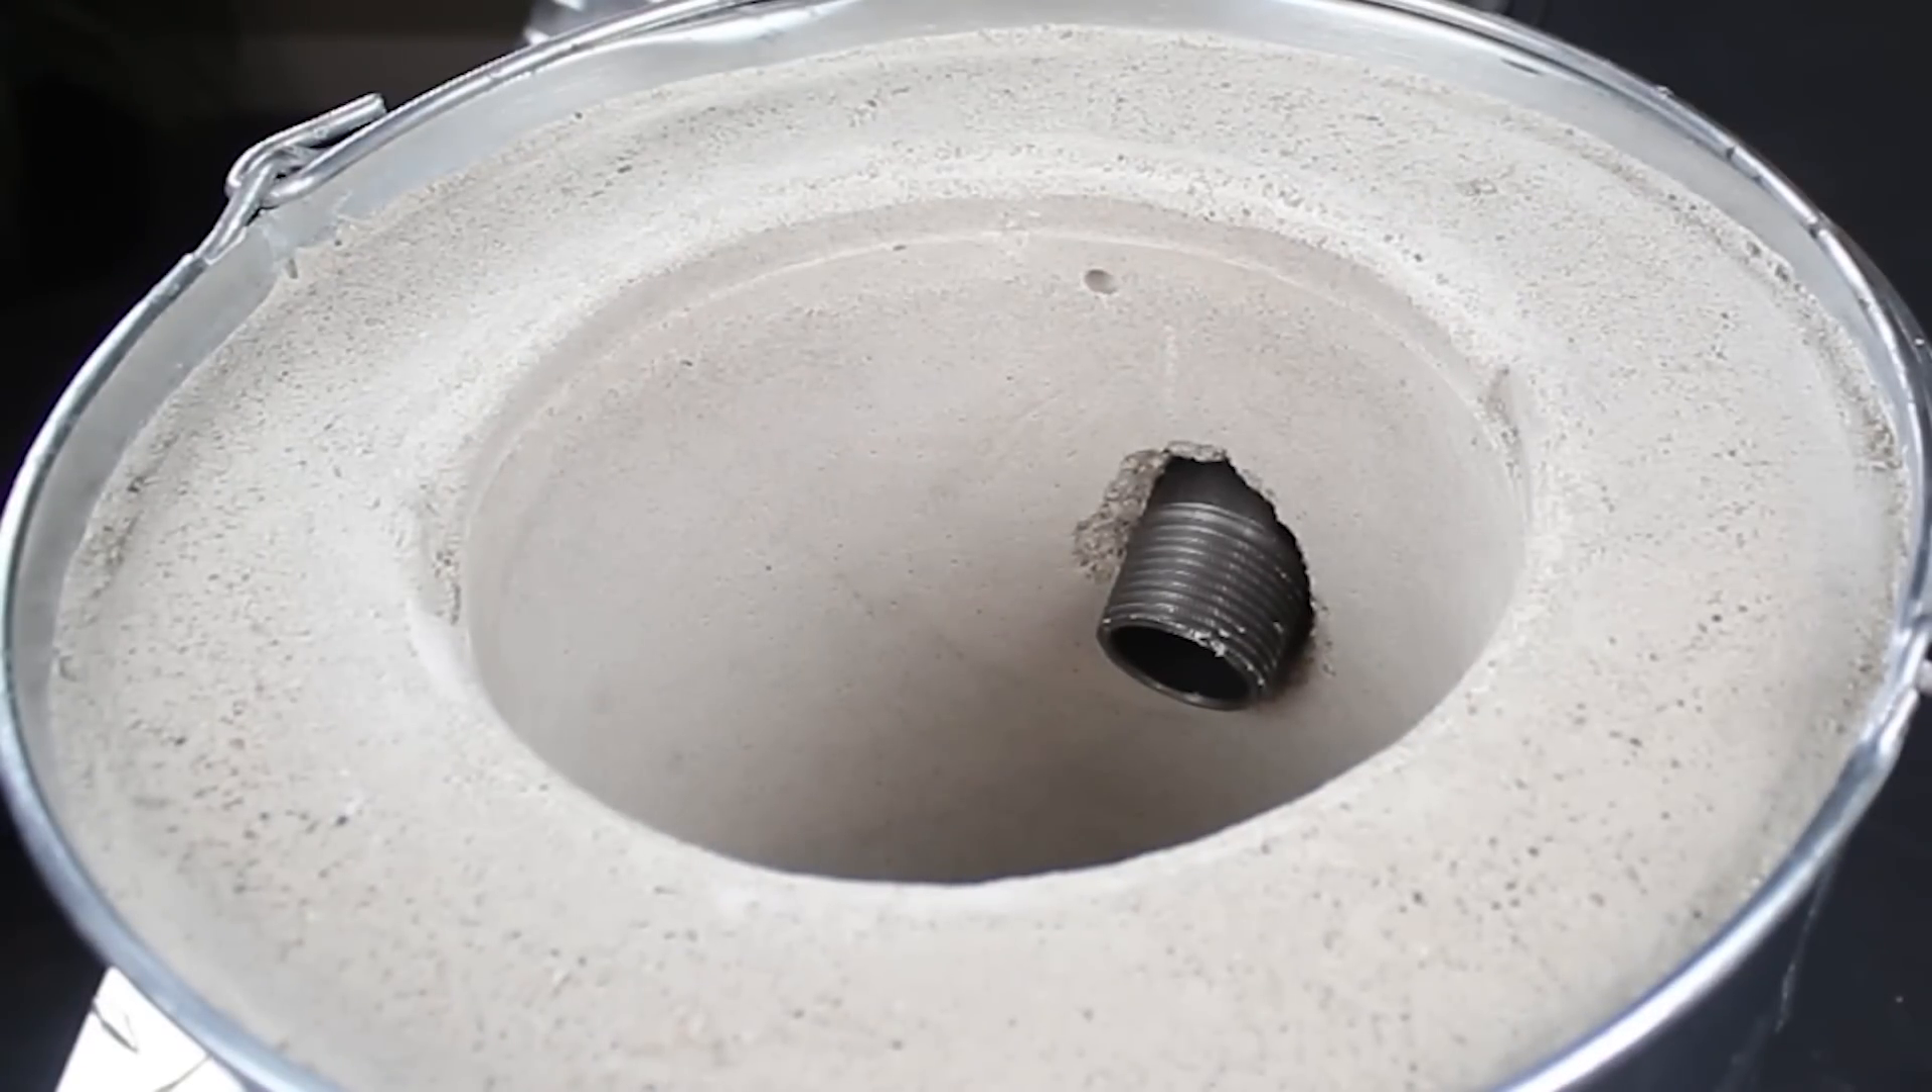Now we have a tight downward sloping hole, that the blower tube fits perfectly into, and it's strategically placed a few inches up from the bottom.